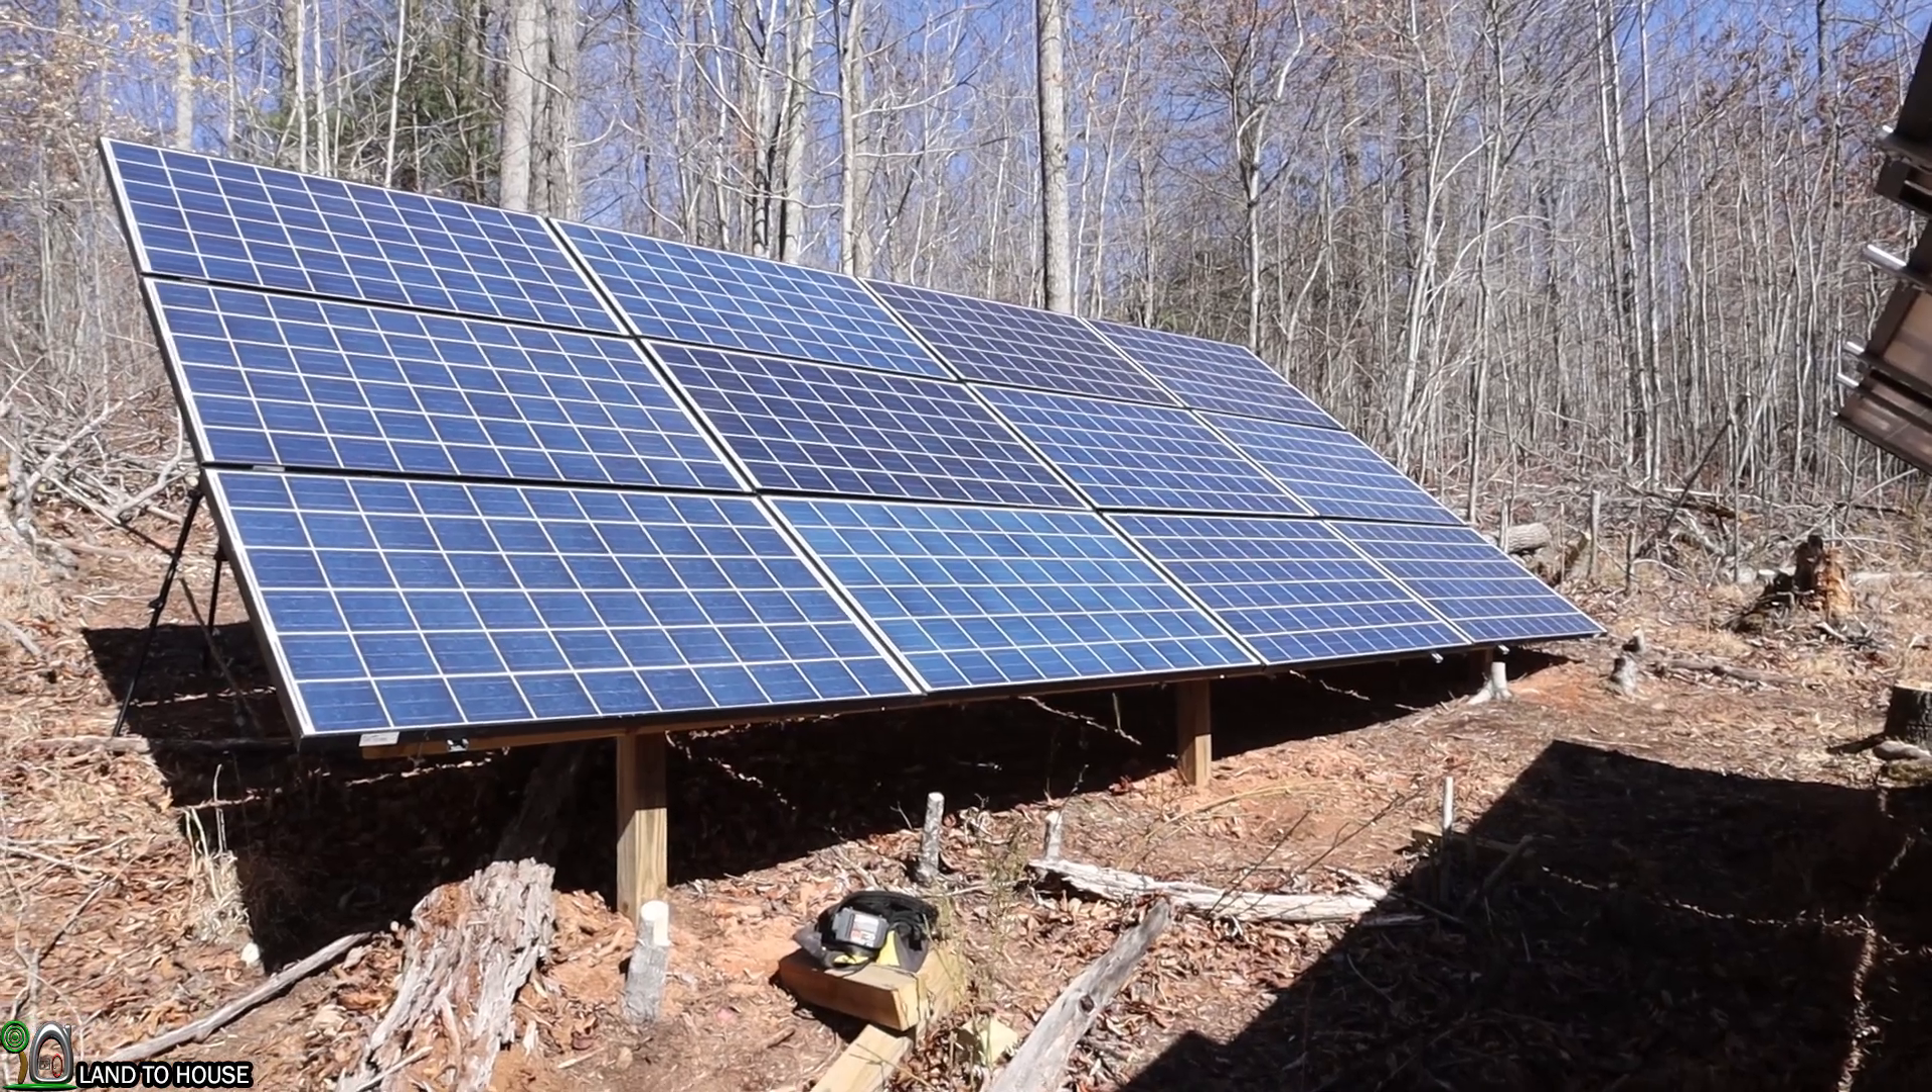All 12 of these solar panels have now been mounted on this wooden rack.